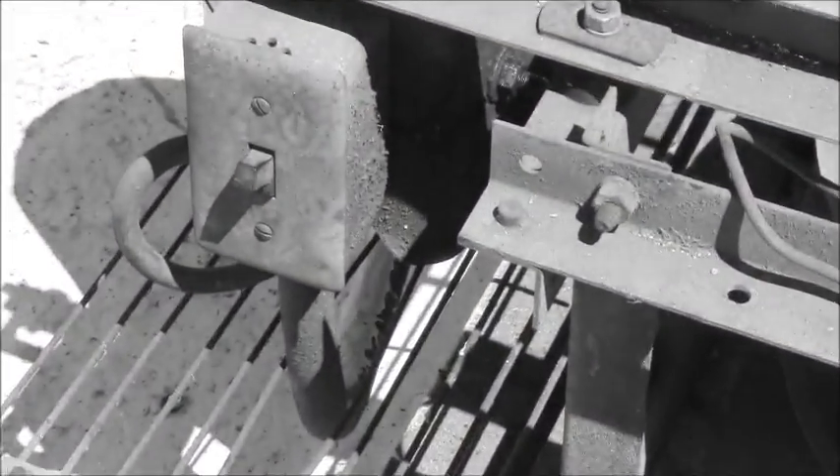I'll go ahead and put this switch back in here right now, and then I'll put the cover on. All right. So there's the cover.